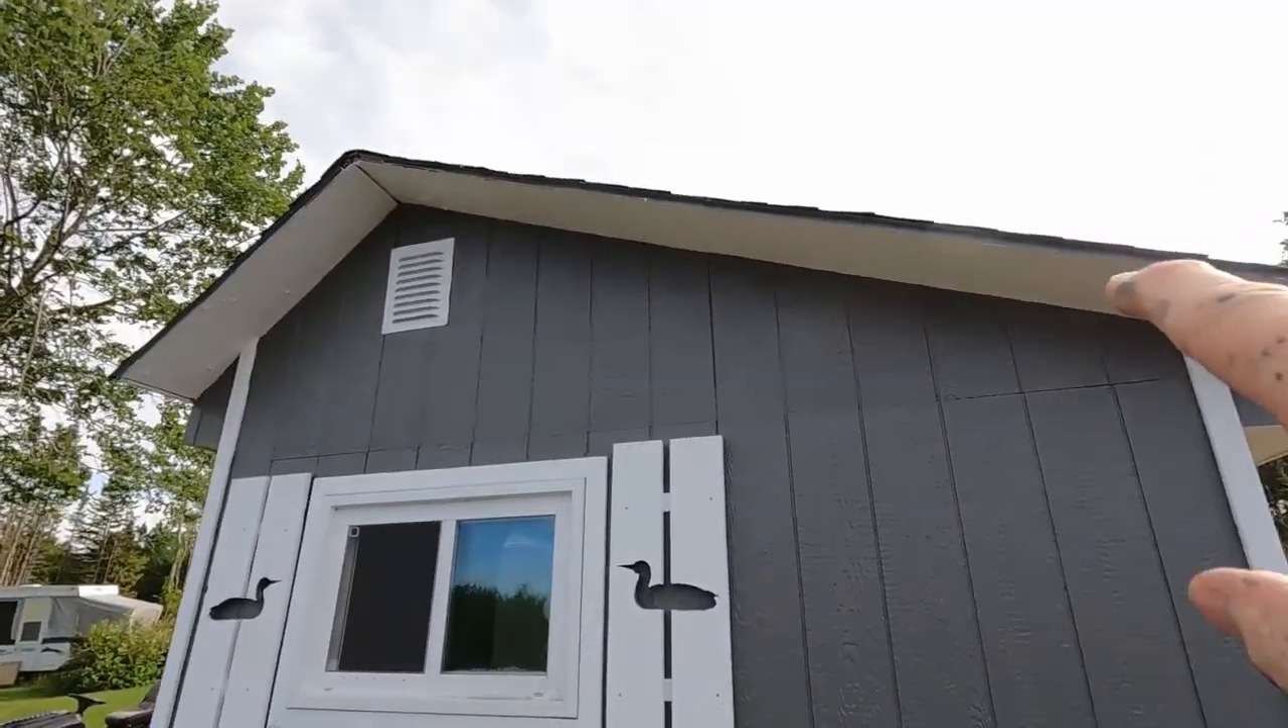I put the shutters back on.